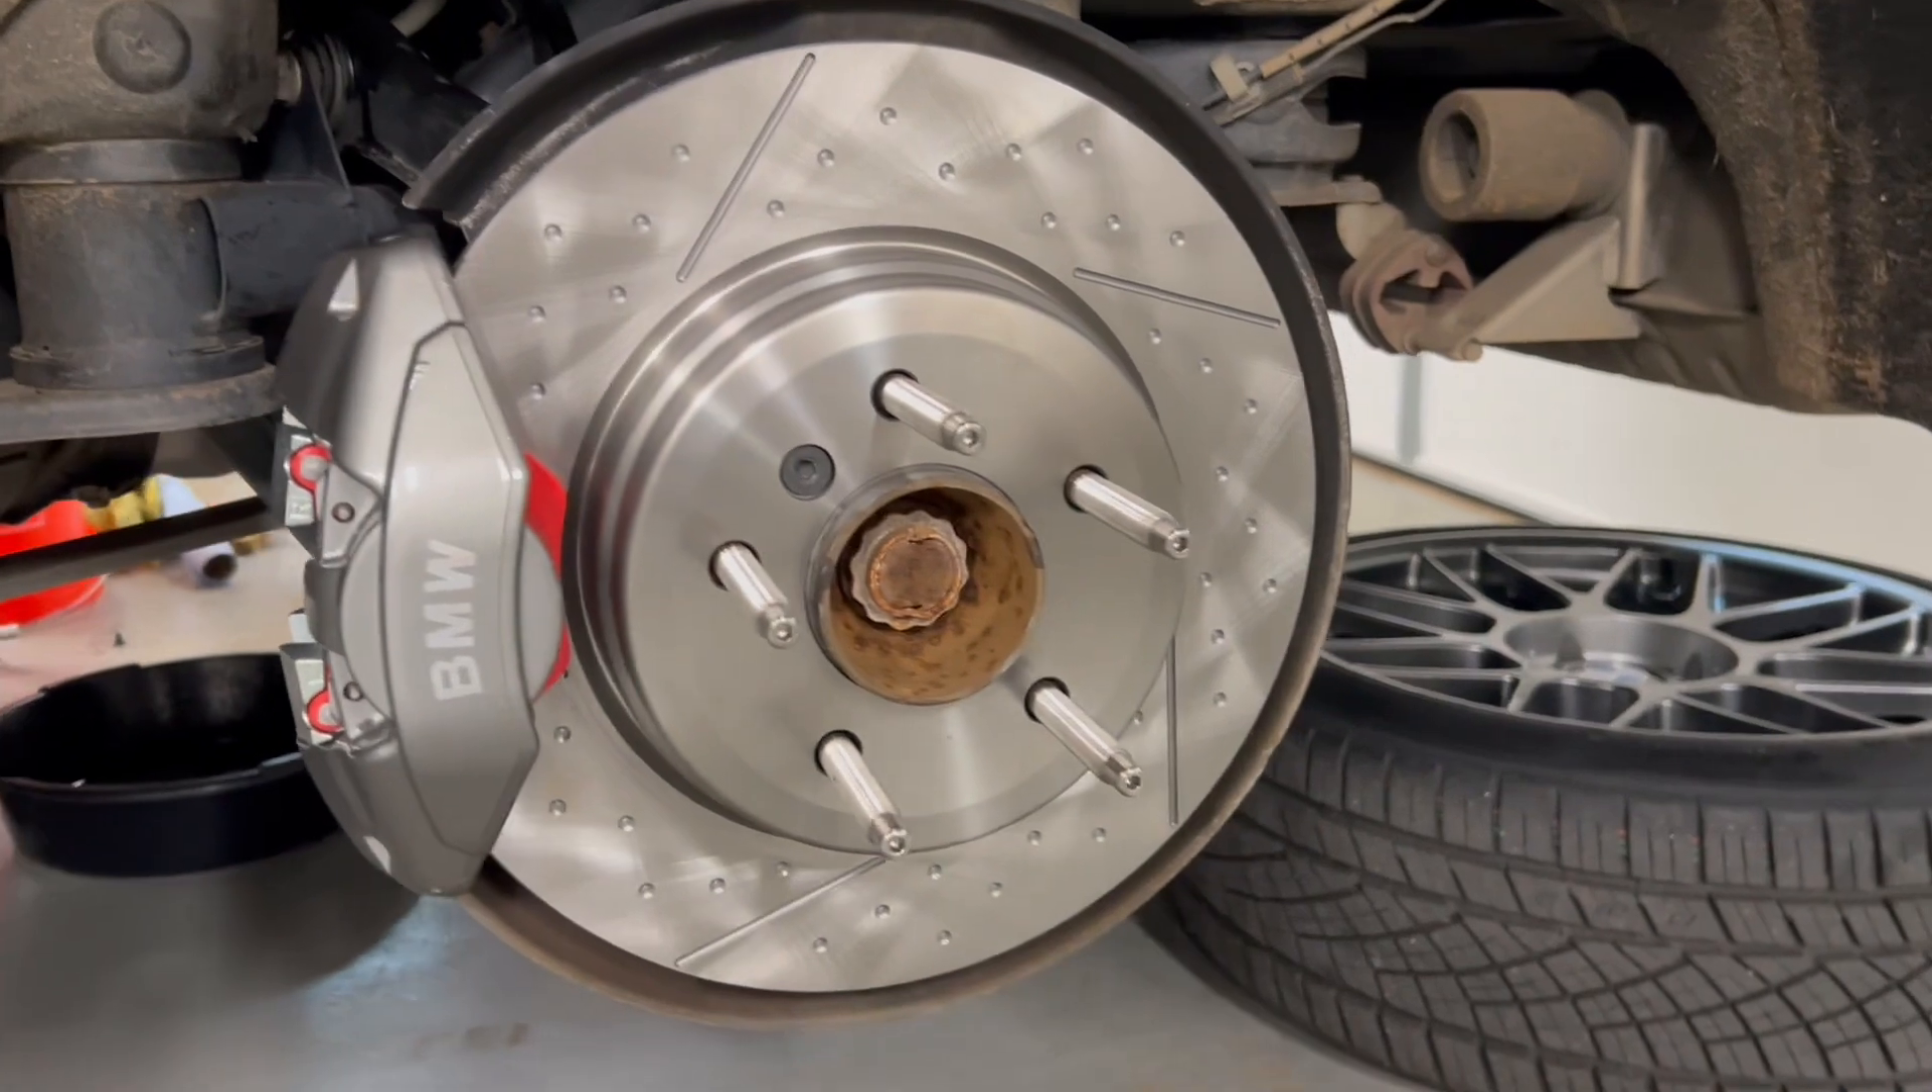This is what the caliper and rotor looks like. All installed.